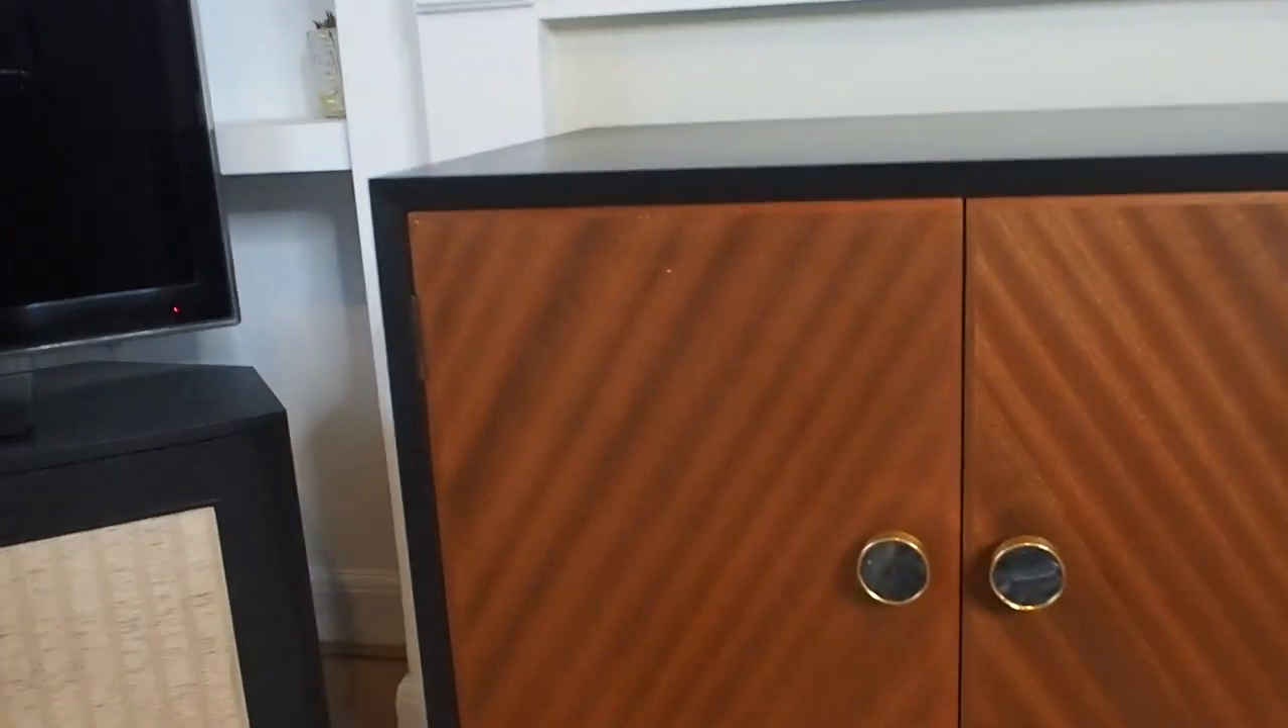So I've put both handles on.